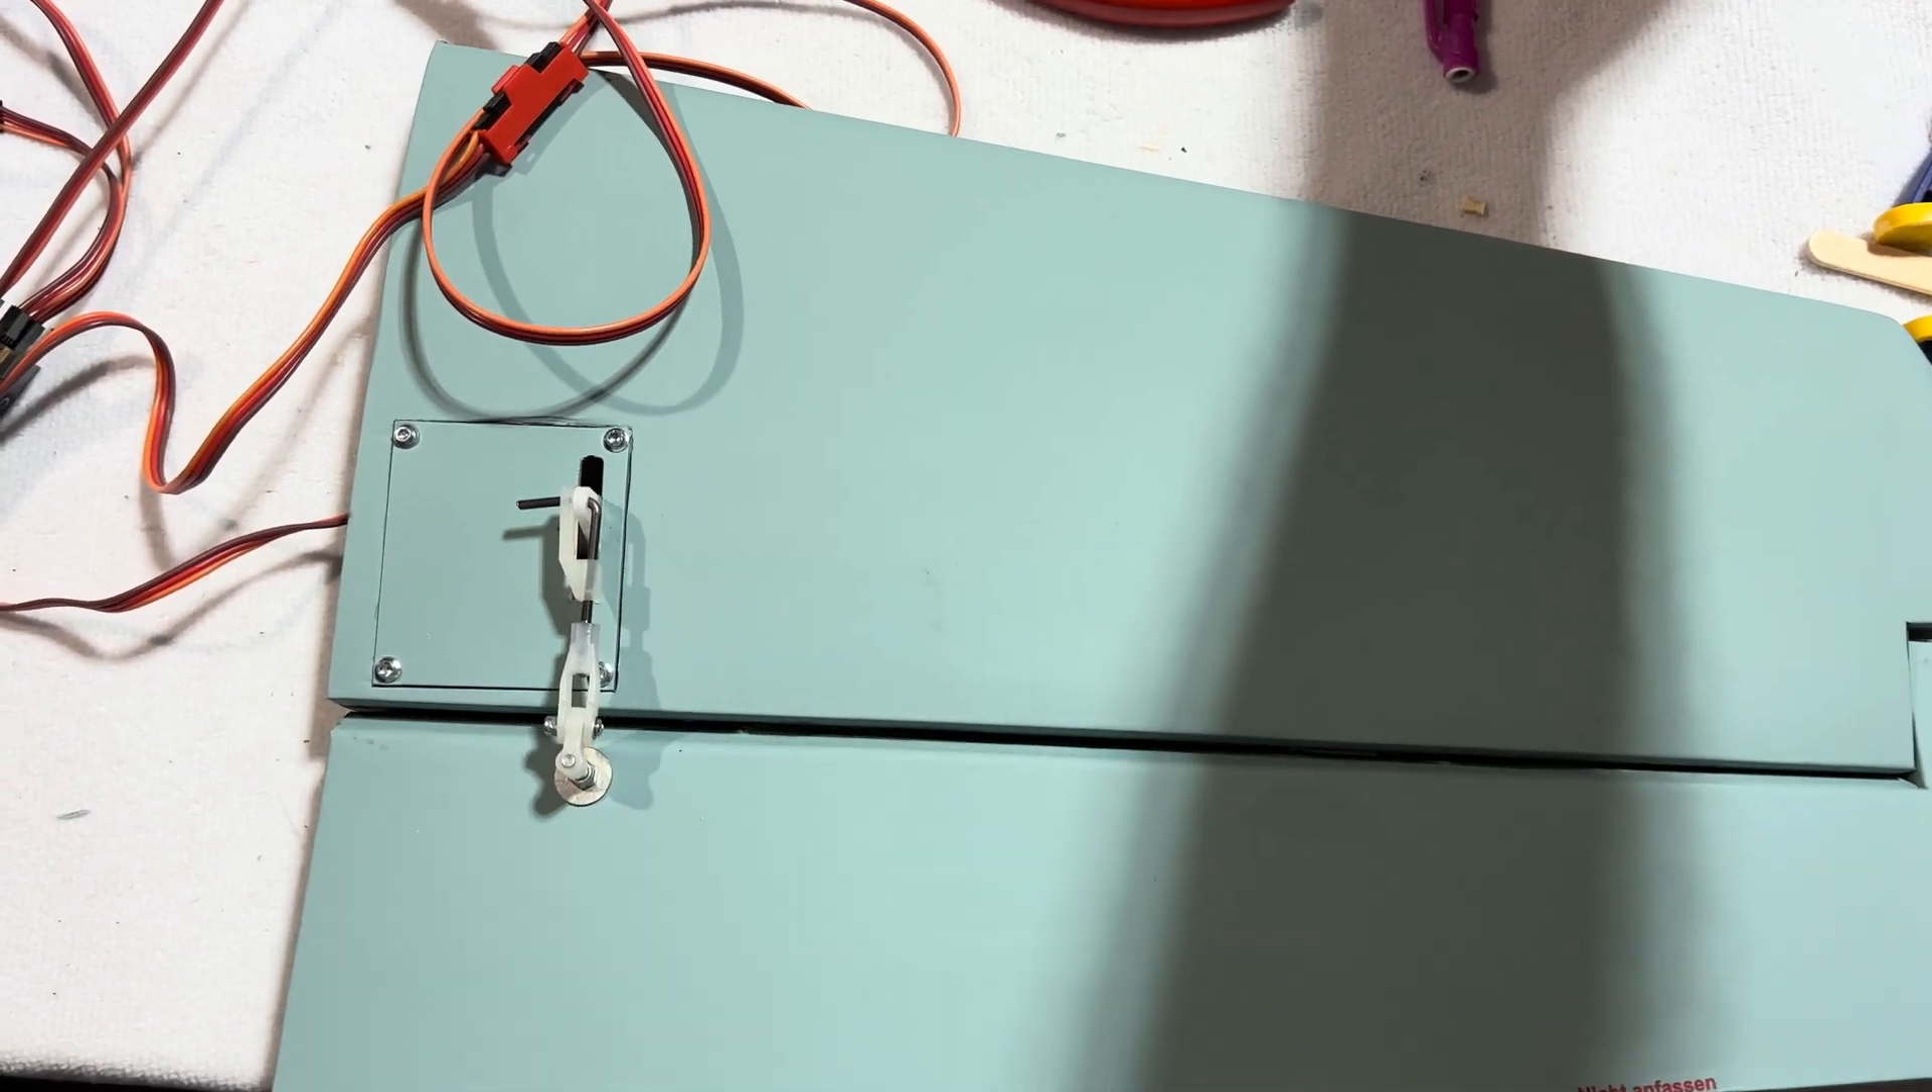All right, friends, you can see we've got our pushrod in place and everything else for our left elevator, and you can see it works fantastic.